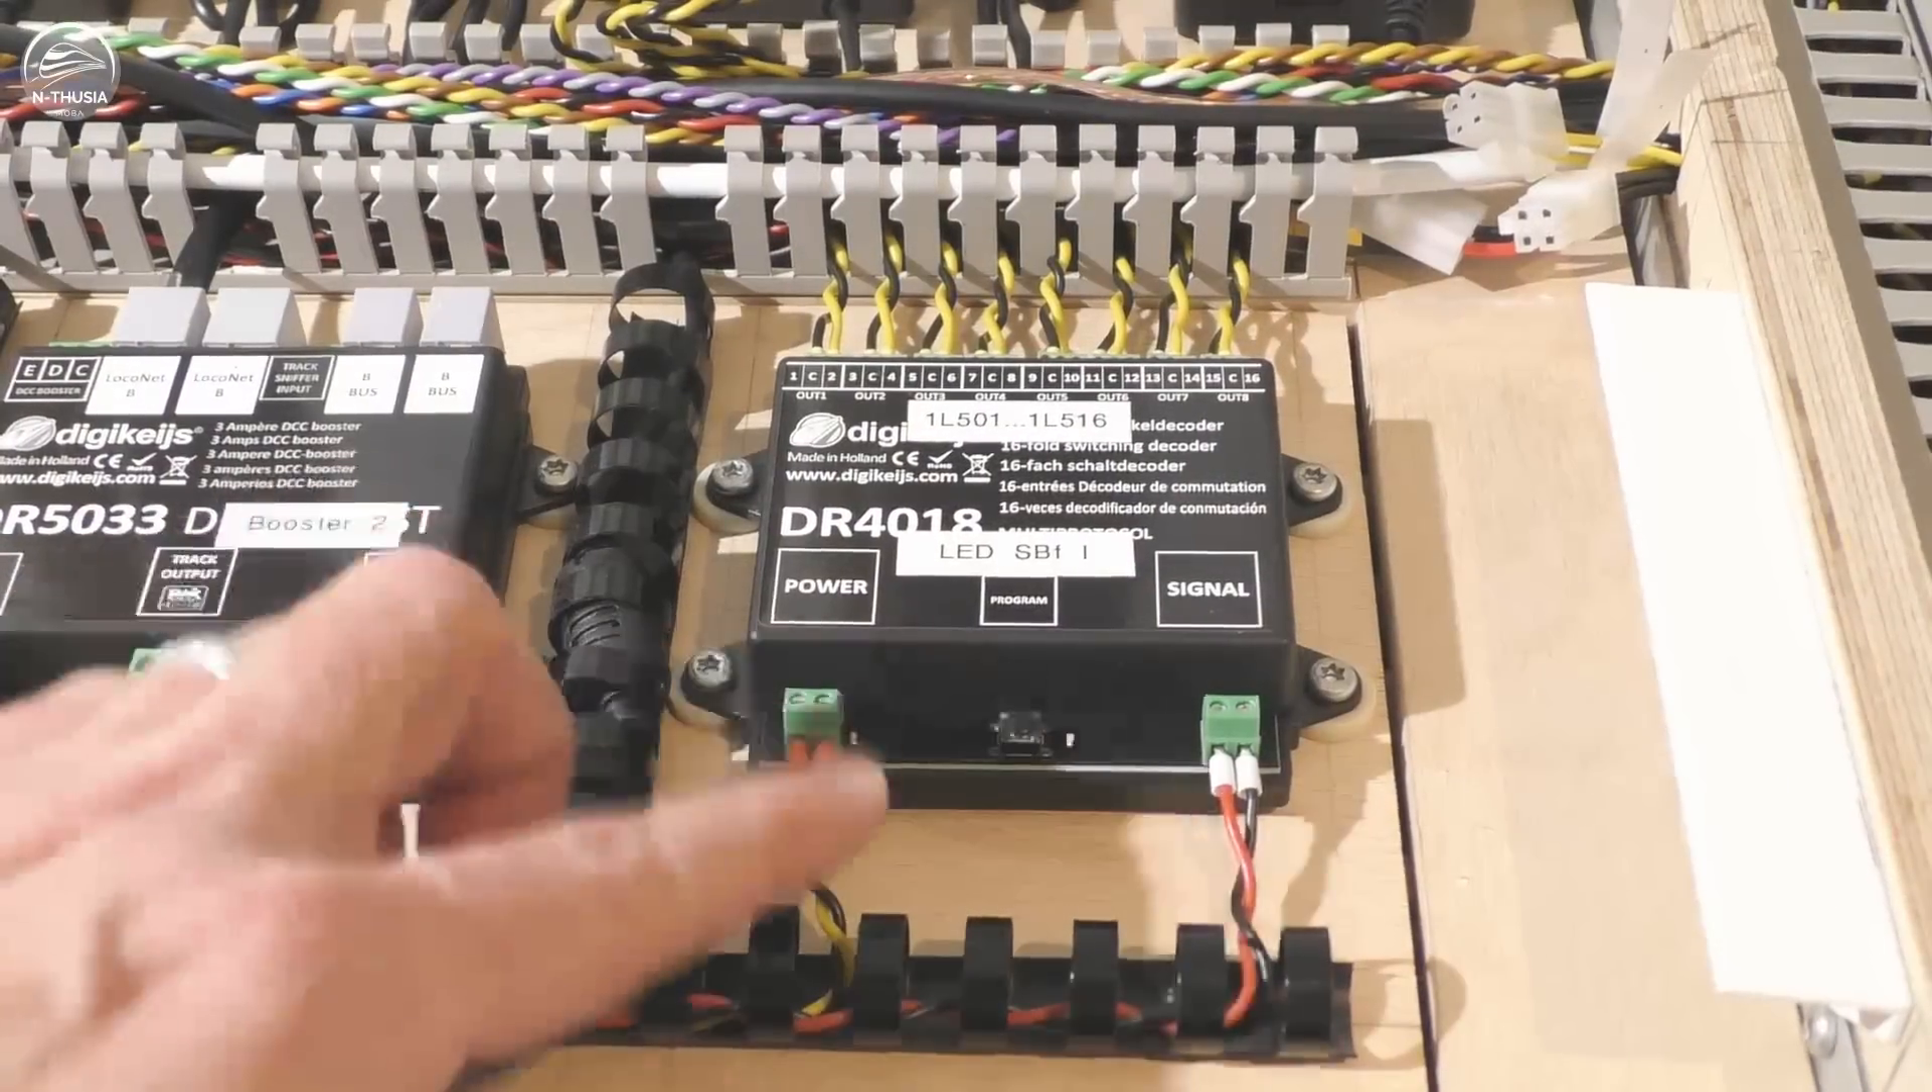Die ganzen Kabel sind jetzt auch hier auf dem Decoder aufgelegt.